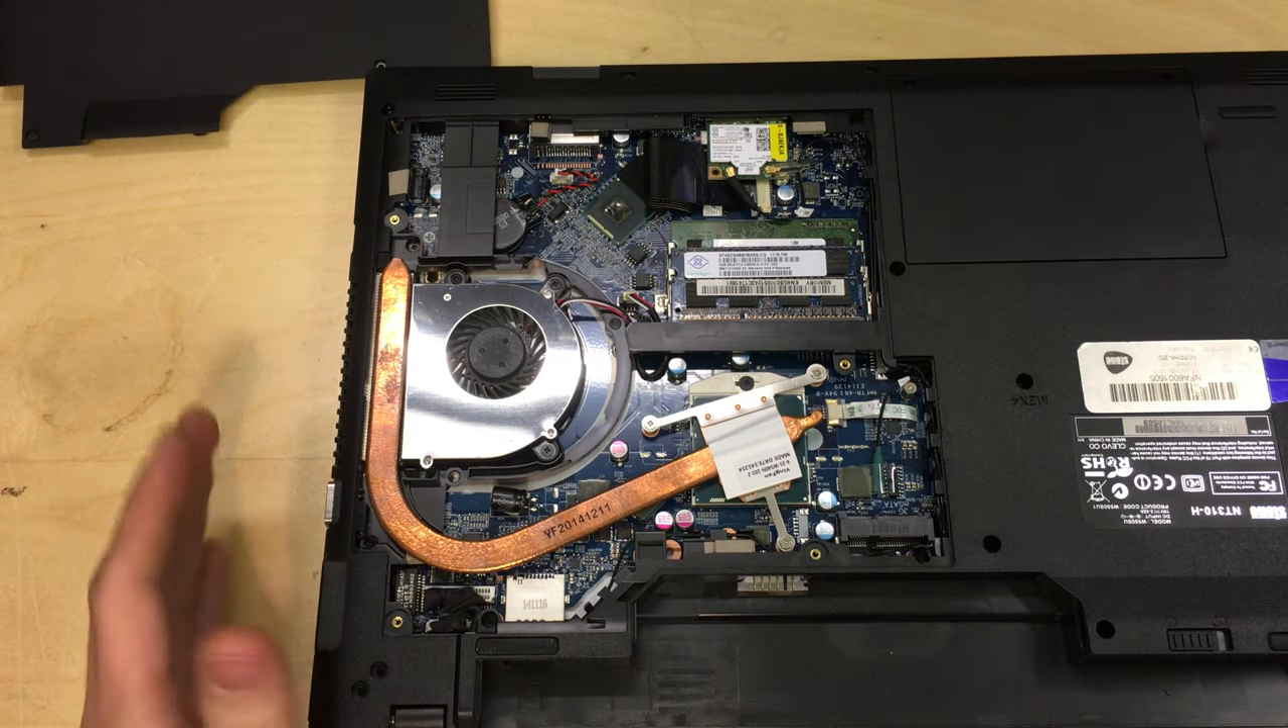Pull the flap up the door should come off like so now we can see all the guts of the laptop.